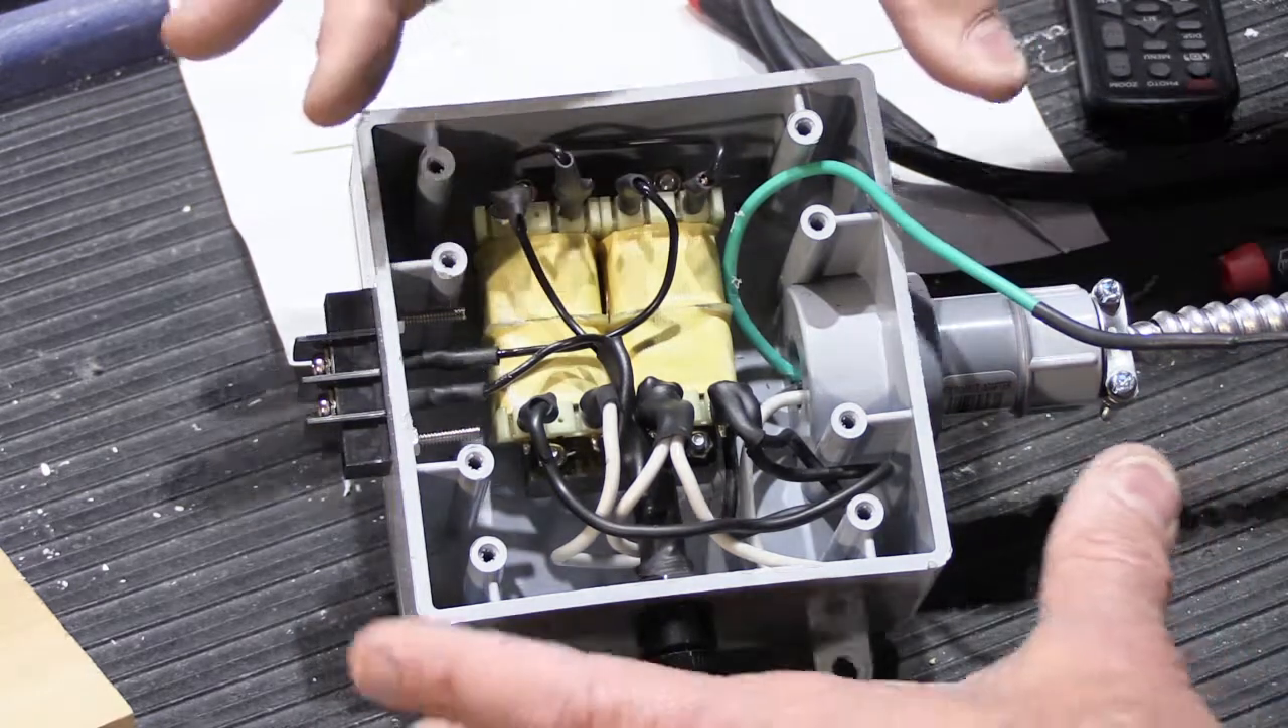And that completes our wiring with one small exception. So we still have here floating around this green ground wire.